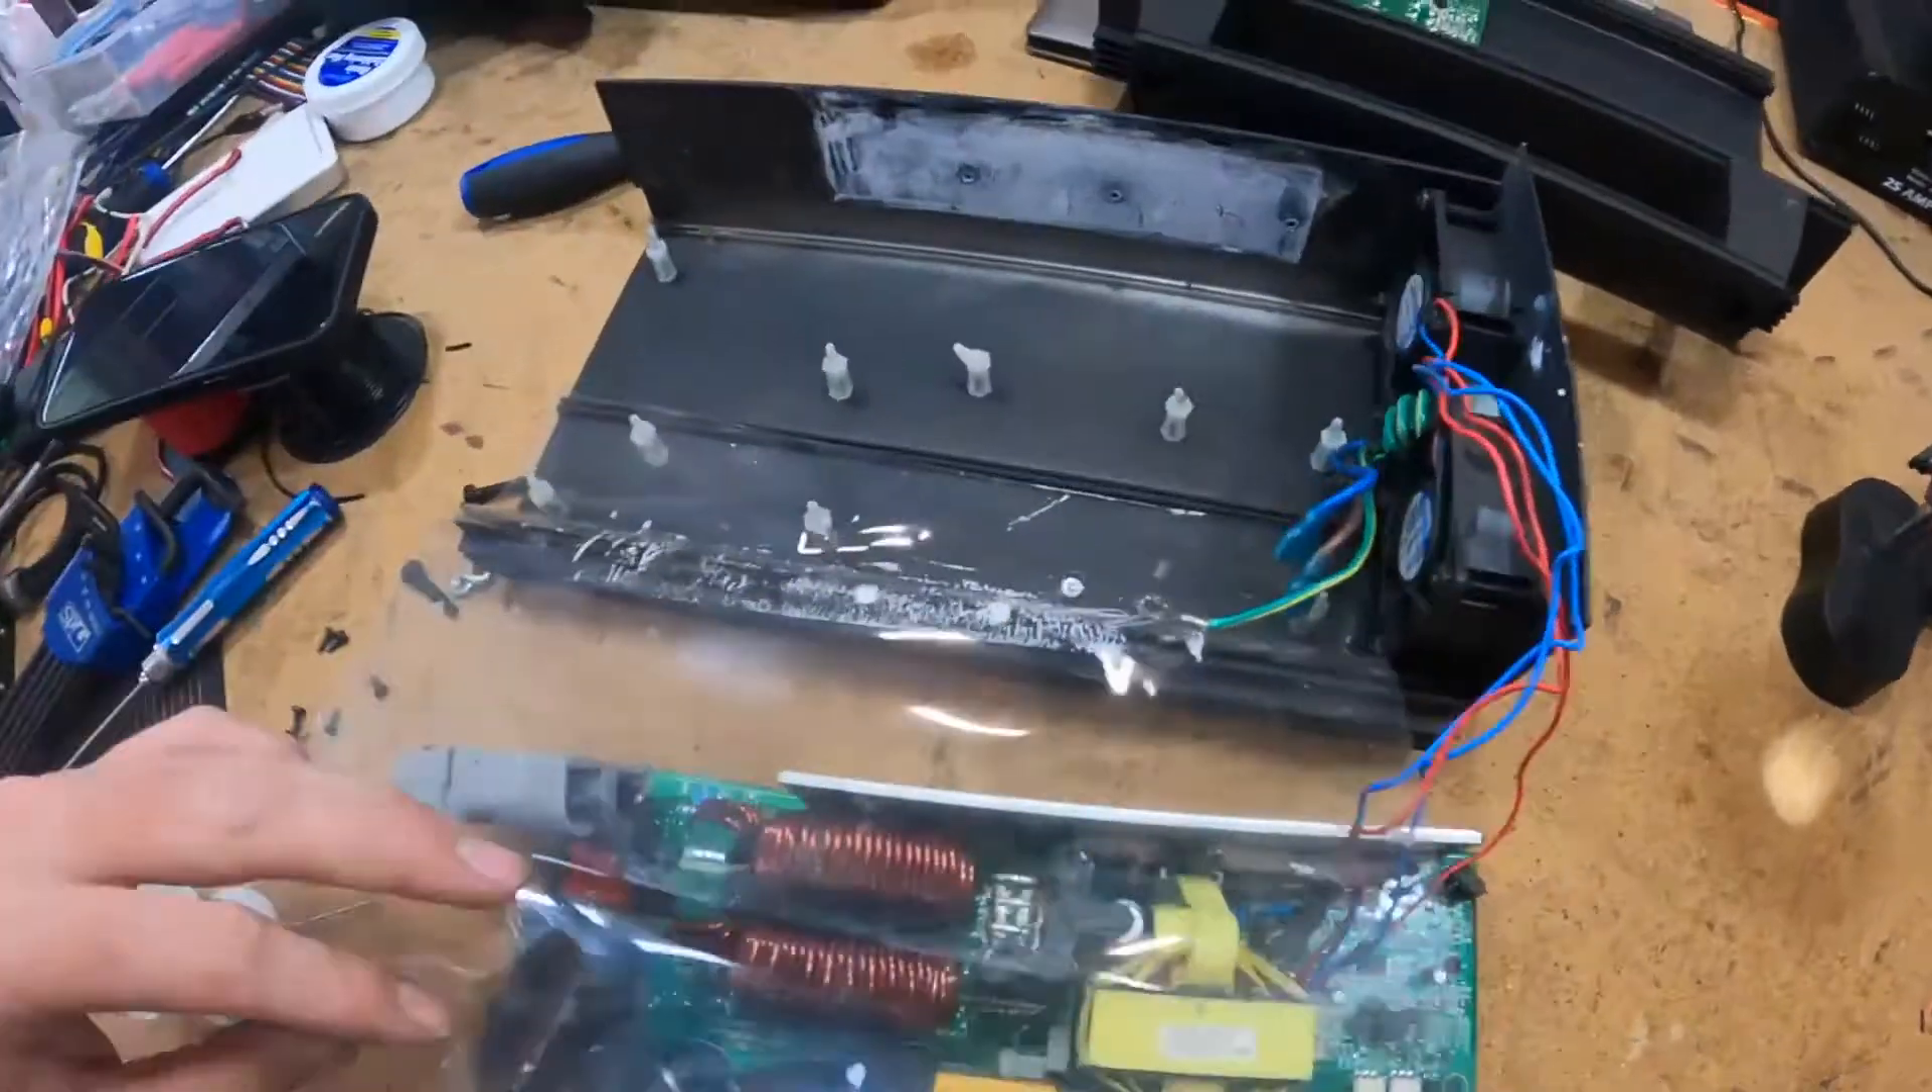Okay, so we have the board out.